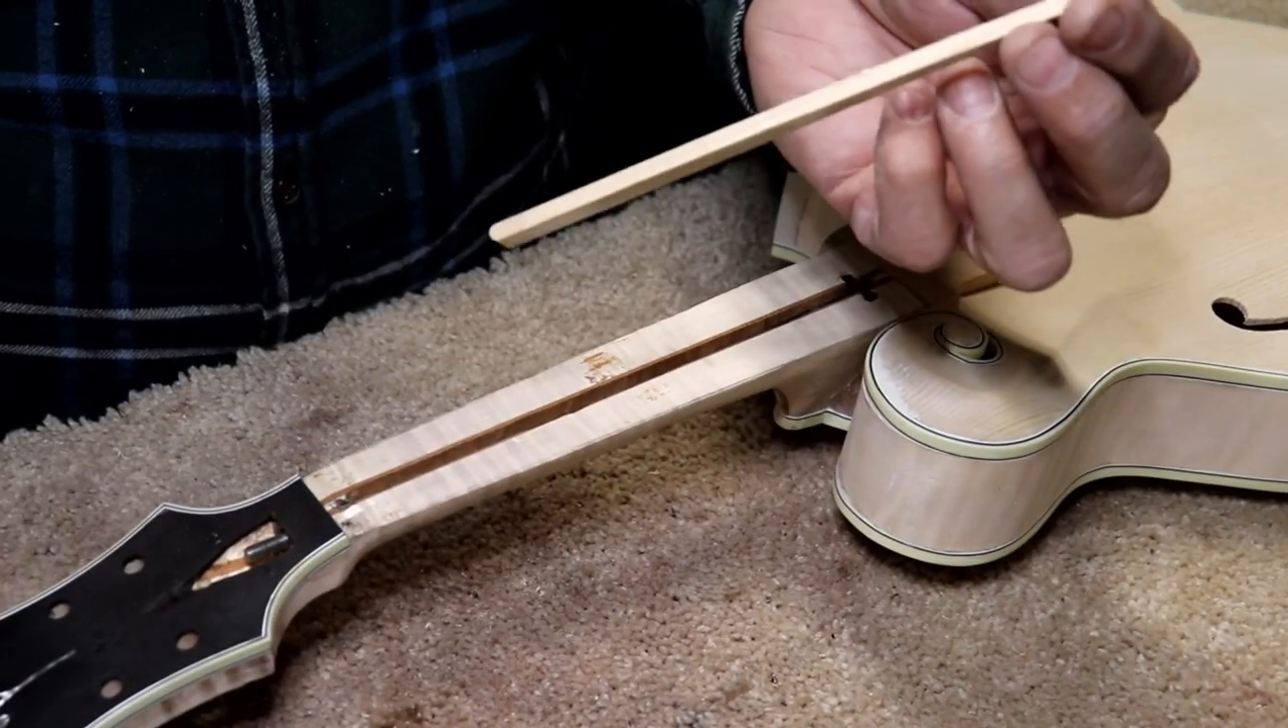As you can see, we've got the truss rod installed.